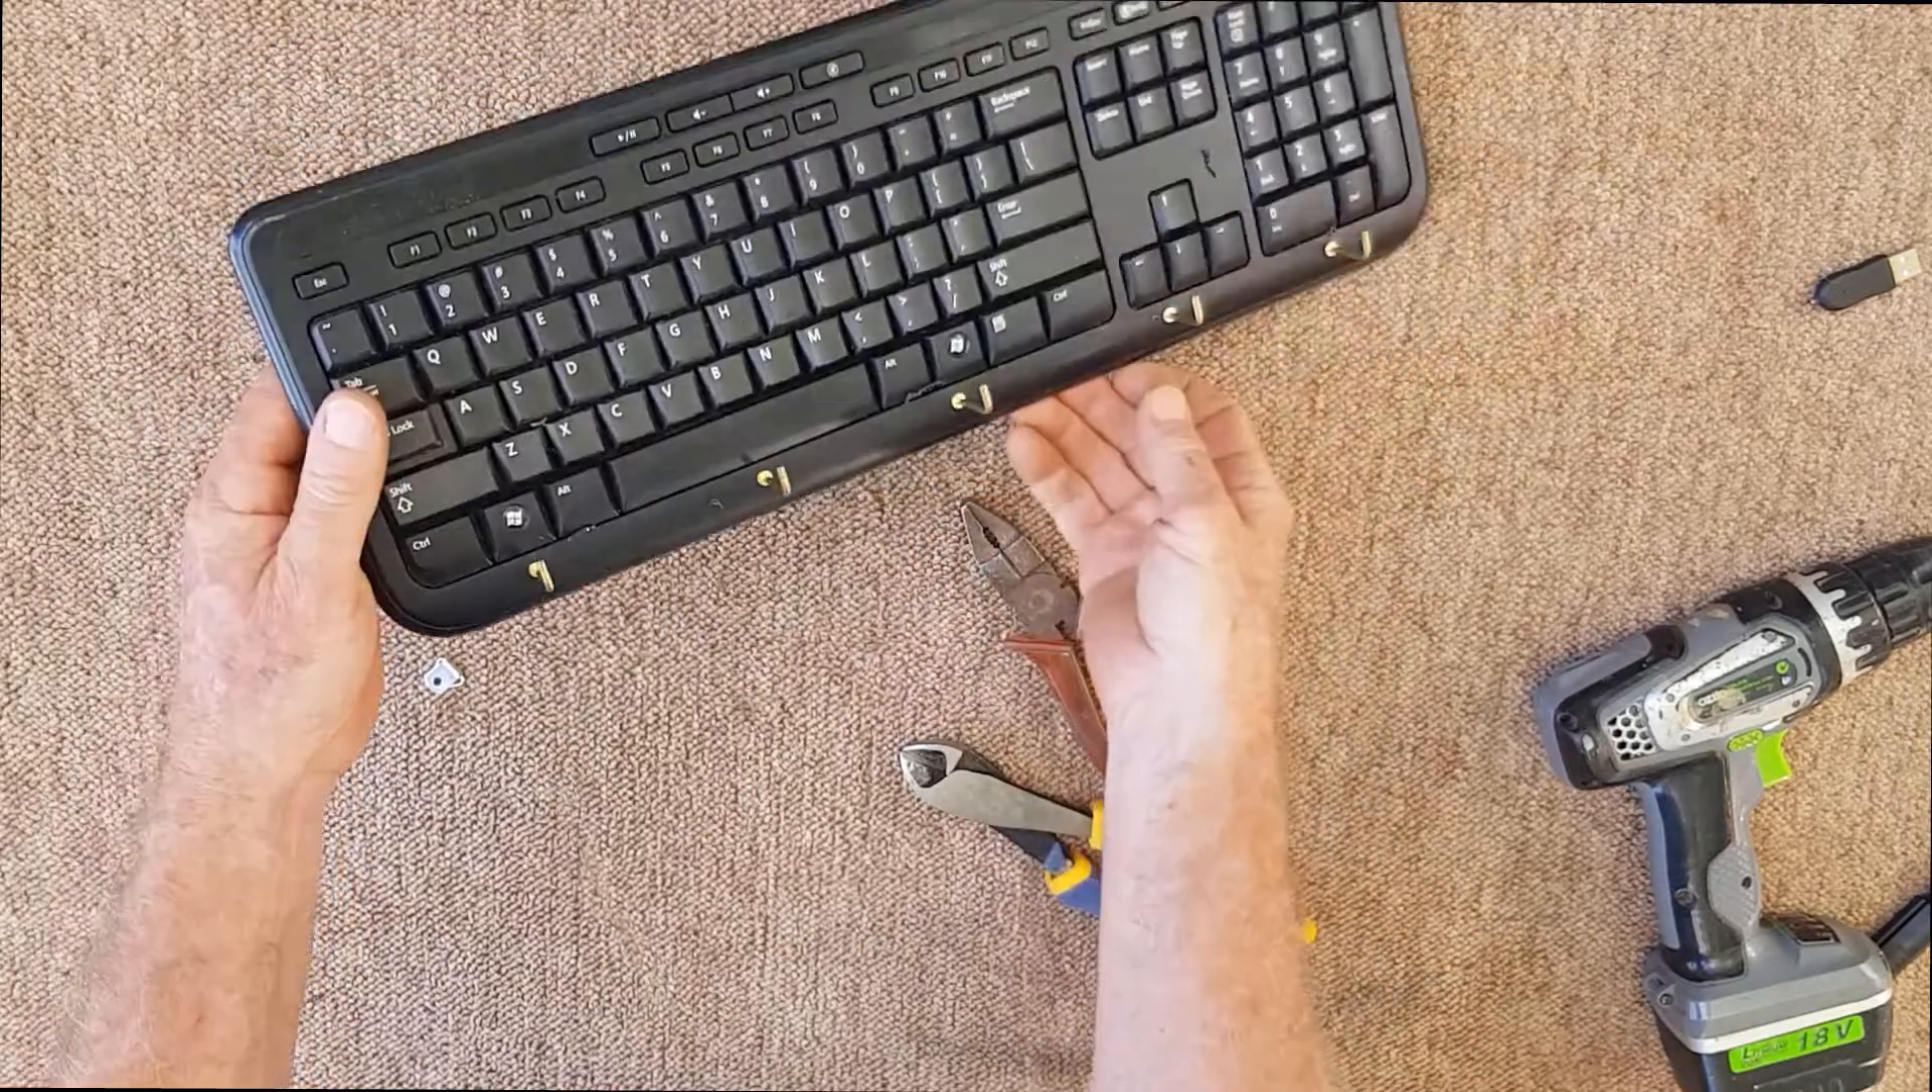We've got our hooks in we just need to put our hangers on the back now.